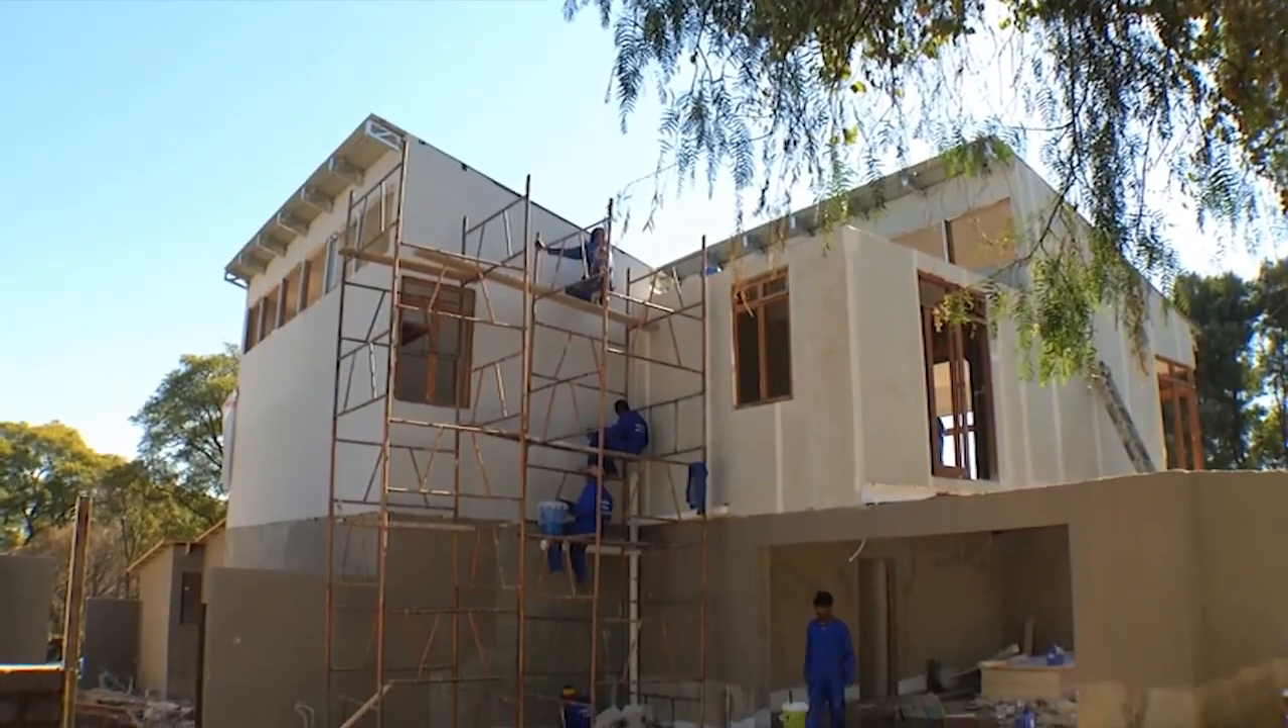The carpenter installed the wooden window and door frames in the openings in the wall frames.